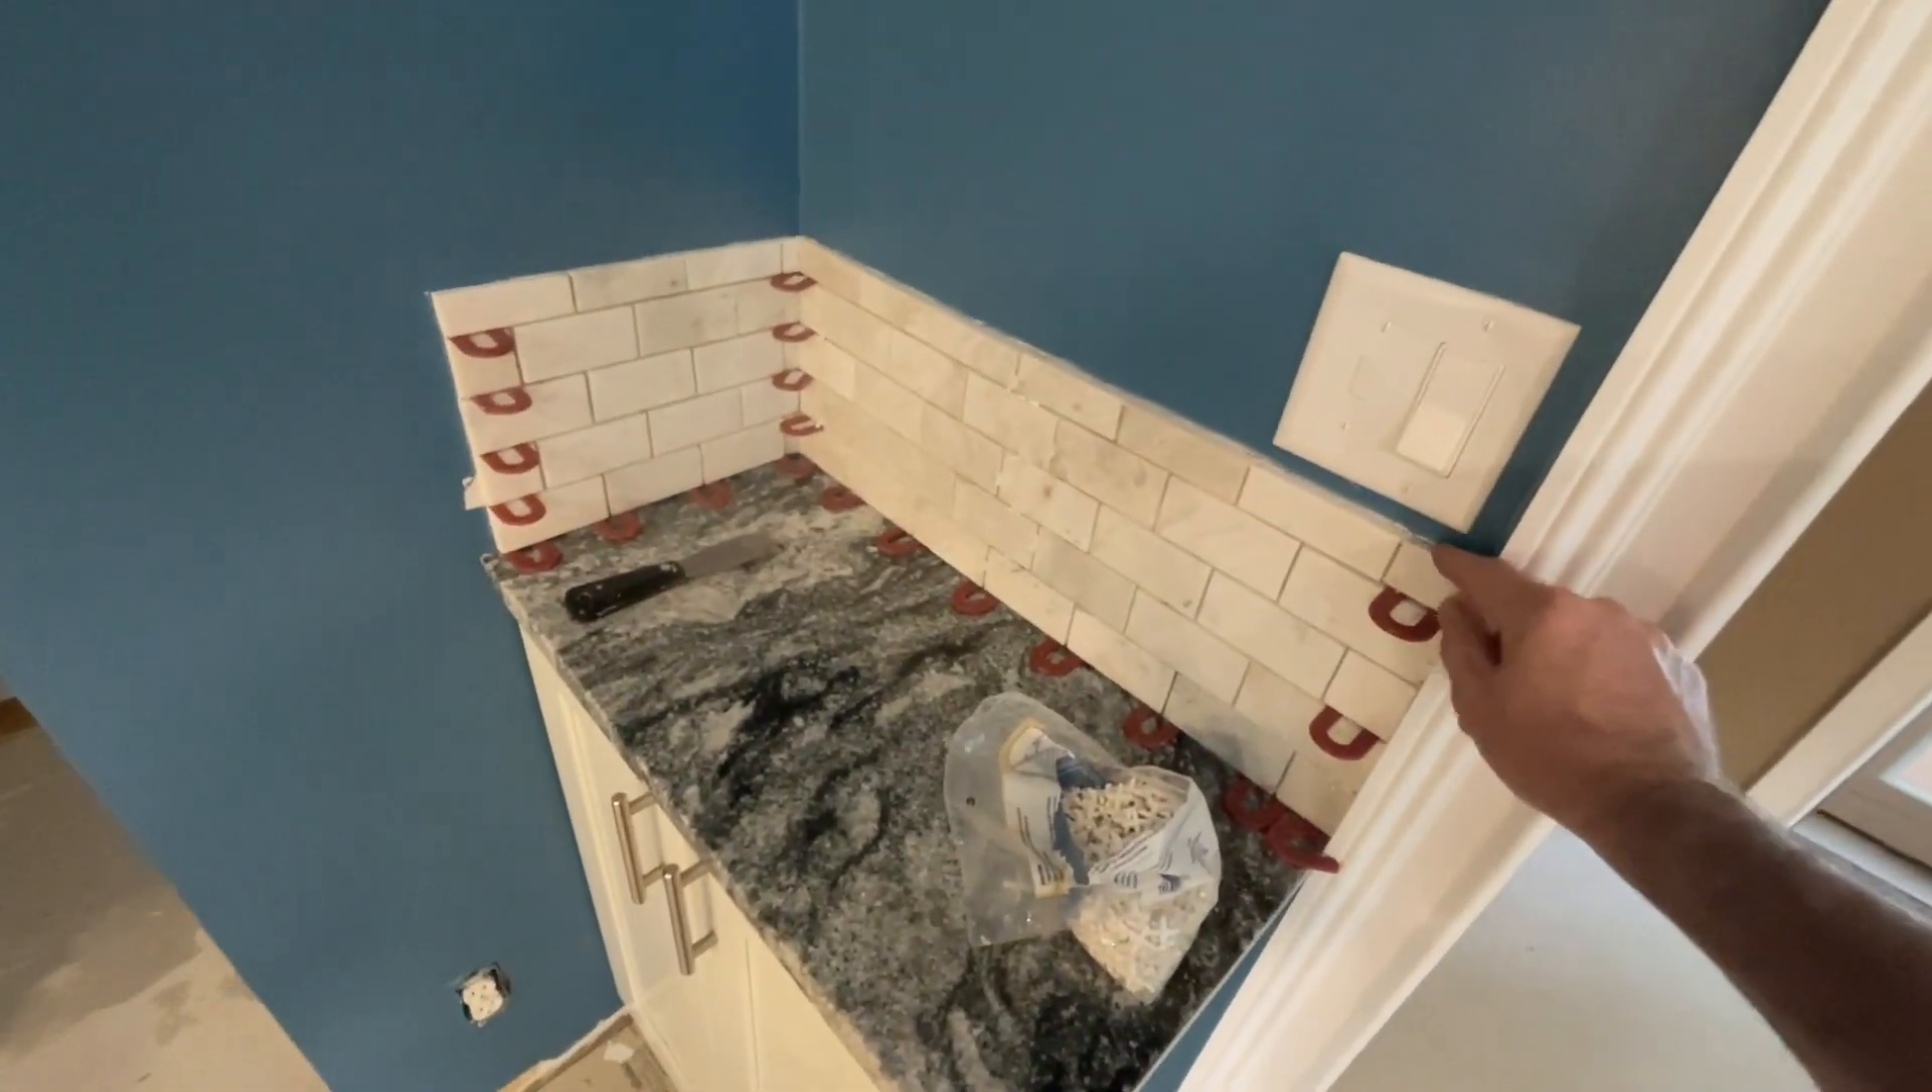I got most of the backsplash in for this little spot.